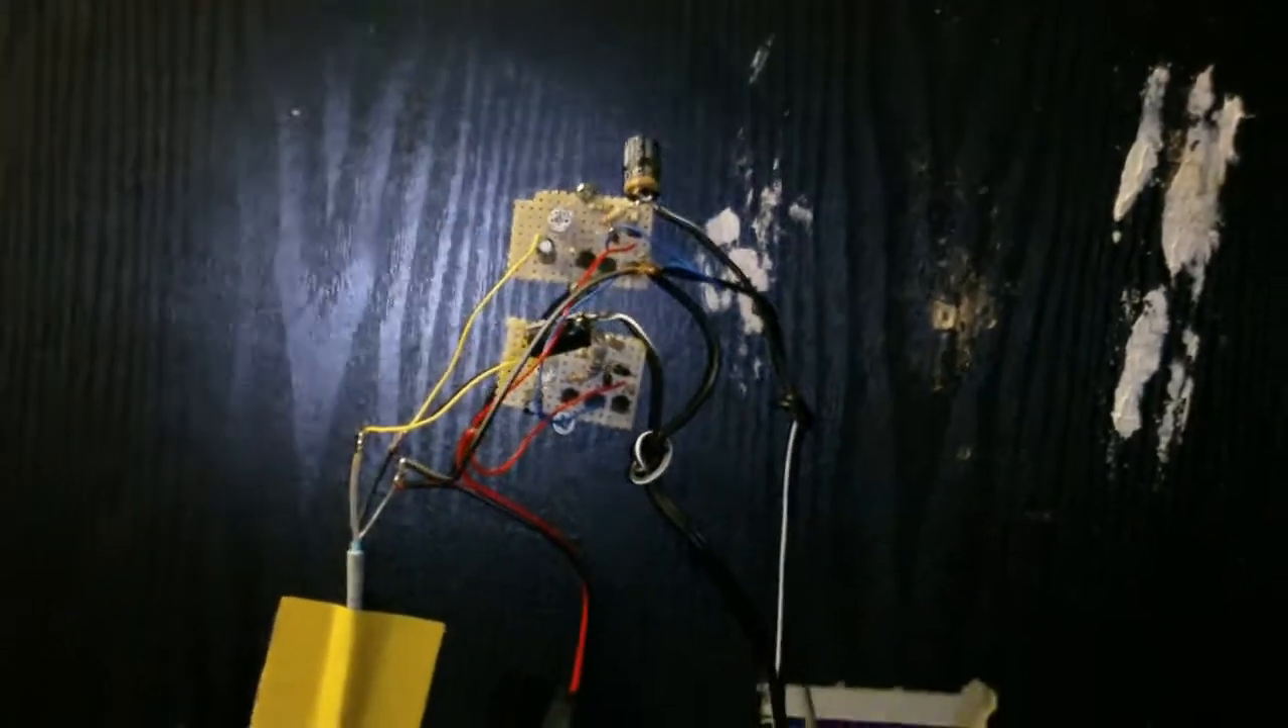And I've put those two amplifier circuits up here, screwed them in place, reasonable distance away from the power supply, so it shouldn't motorboat, because I hate it when that happens.